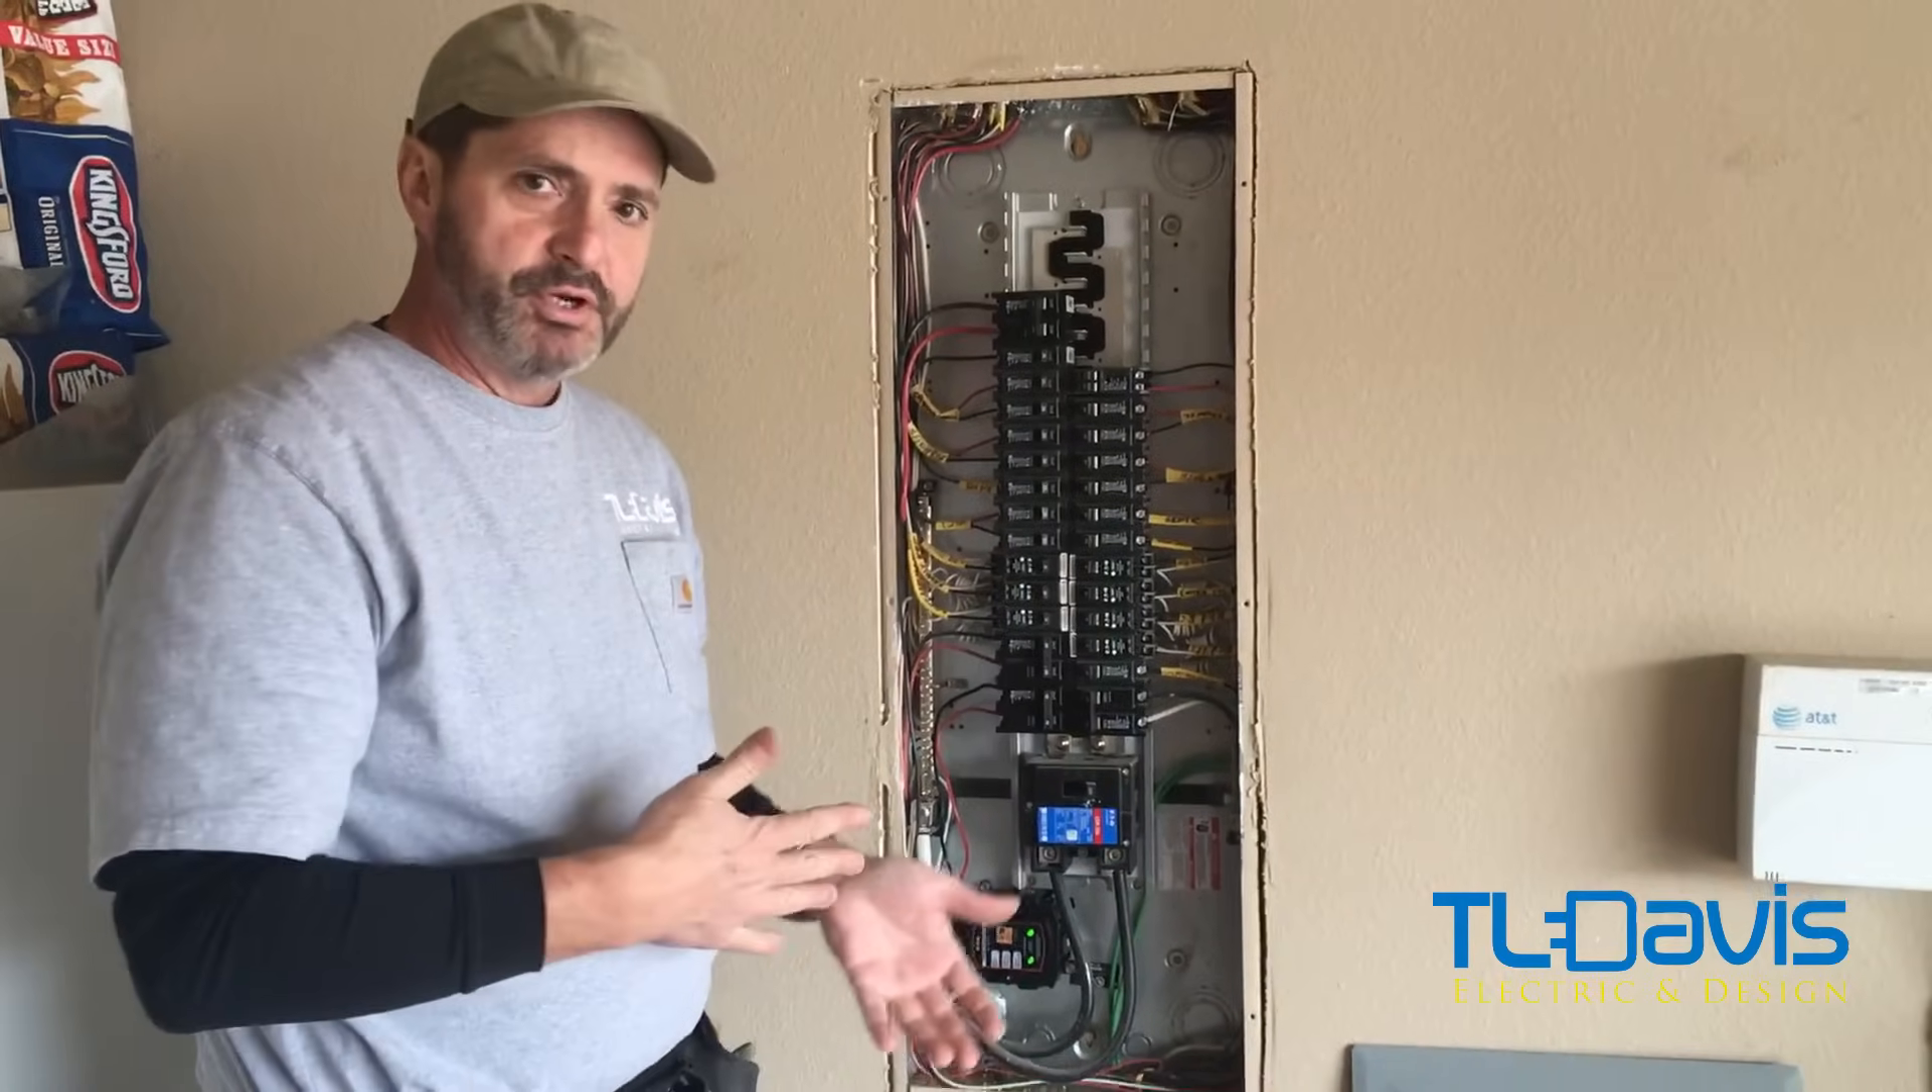The only thing that we have to do now is just put the cover on.